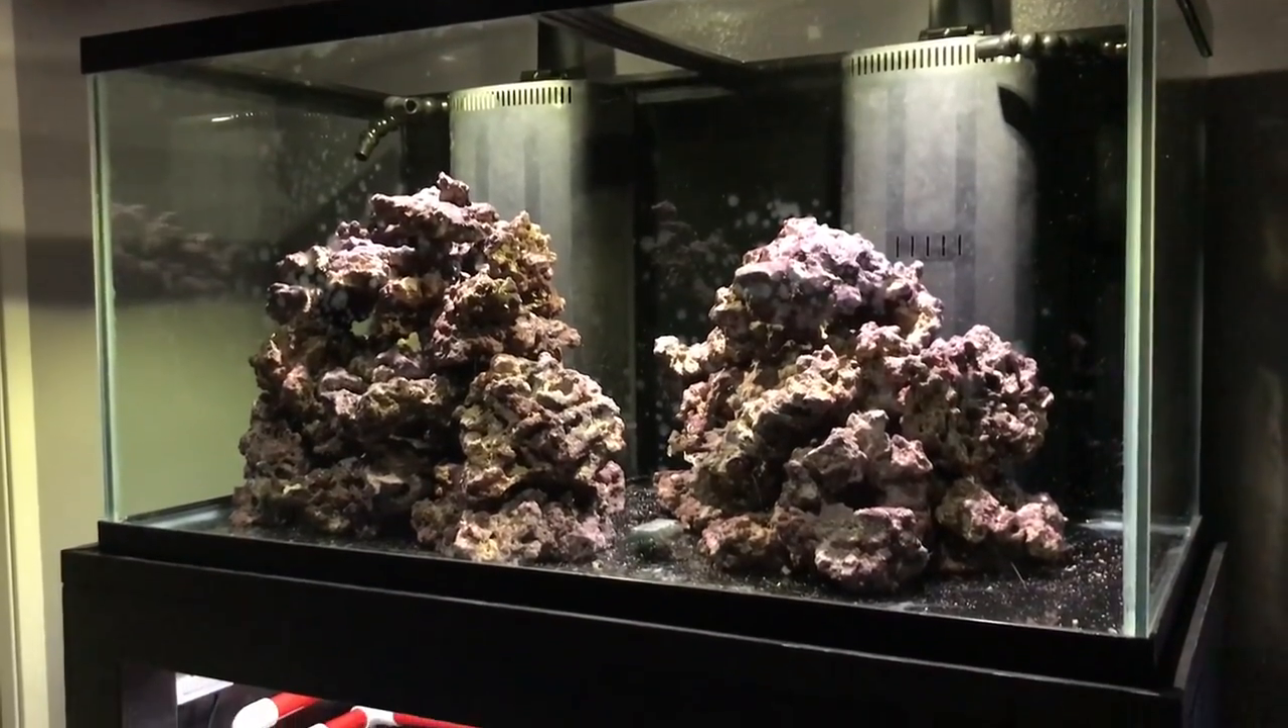Everything's plumbed. It's looking epic. Lights are in. Rocks are in.